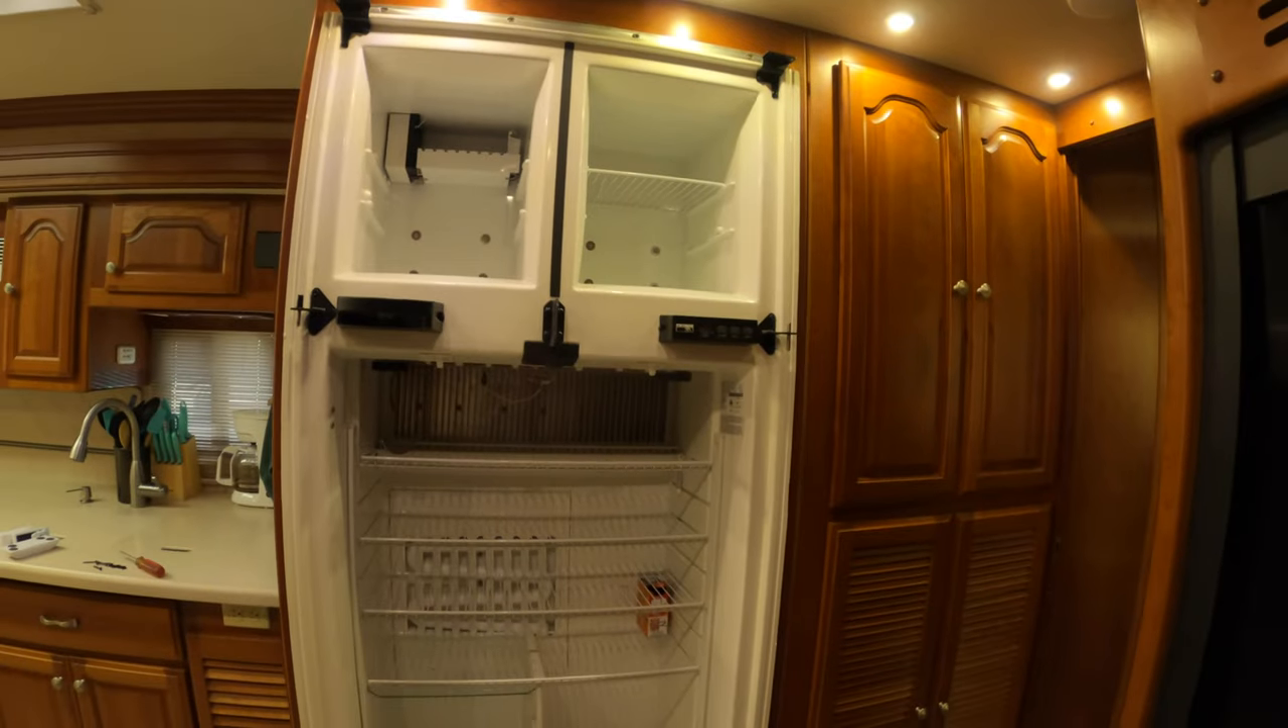Okay, so there's all four doors off.